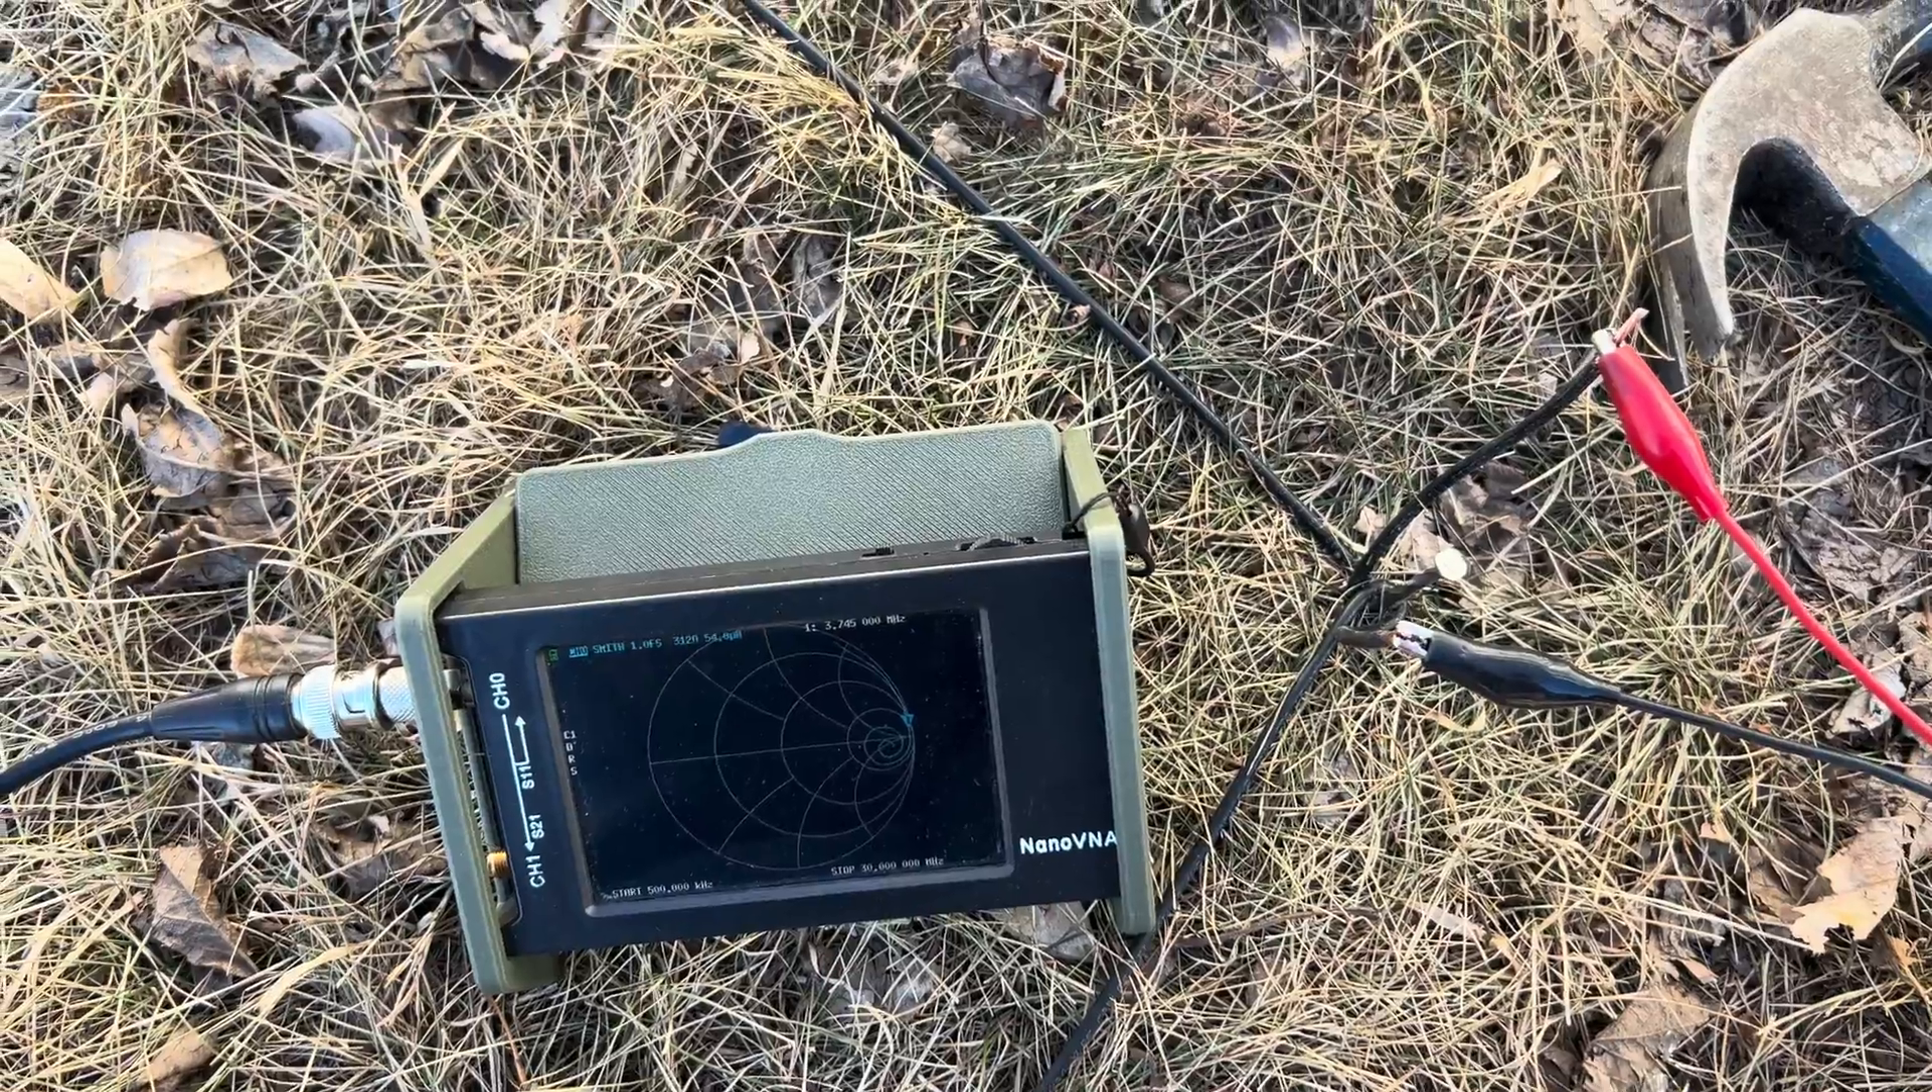So i've got the nano vna connected here and i've gone ahead and calibrated so that this is the reference plane.